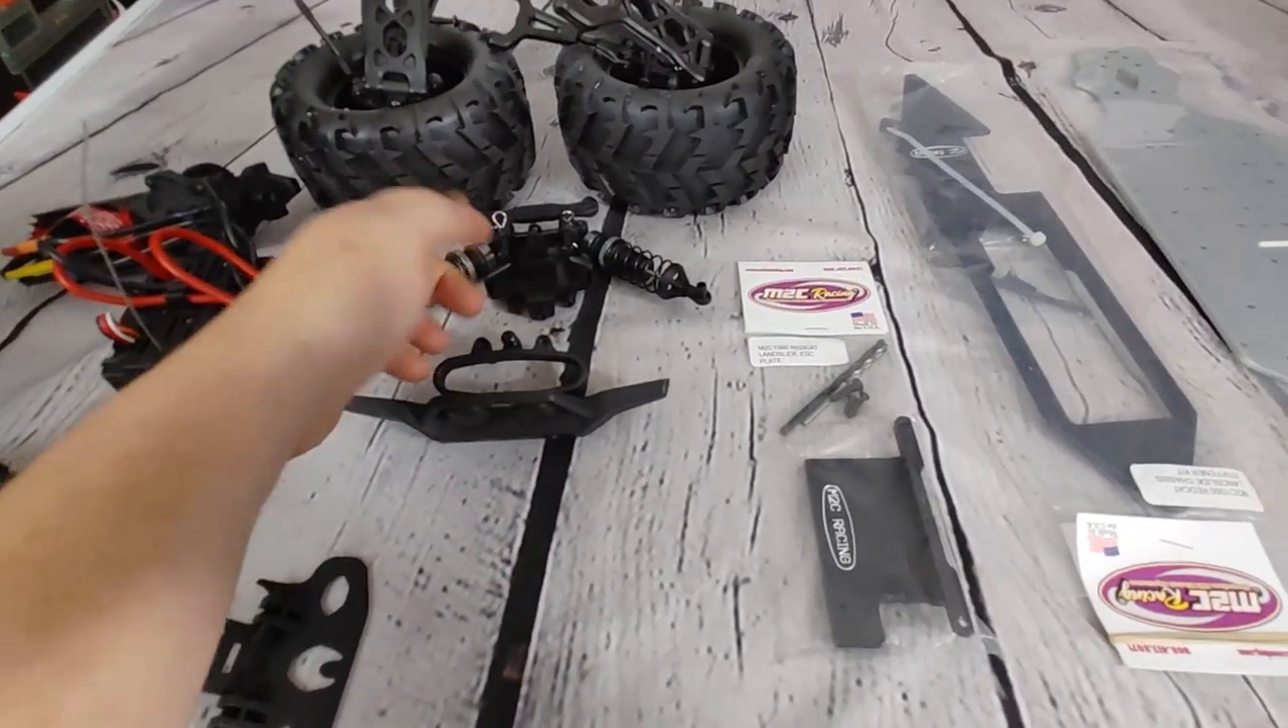I took the bumper and stuff like this off.